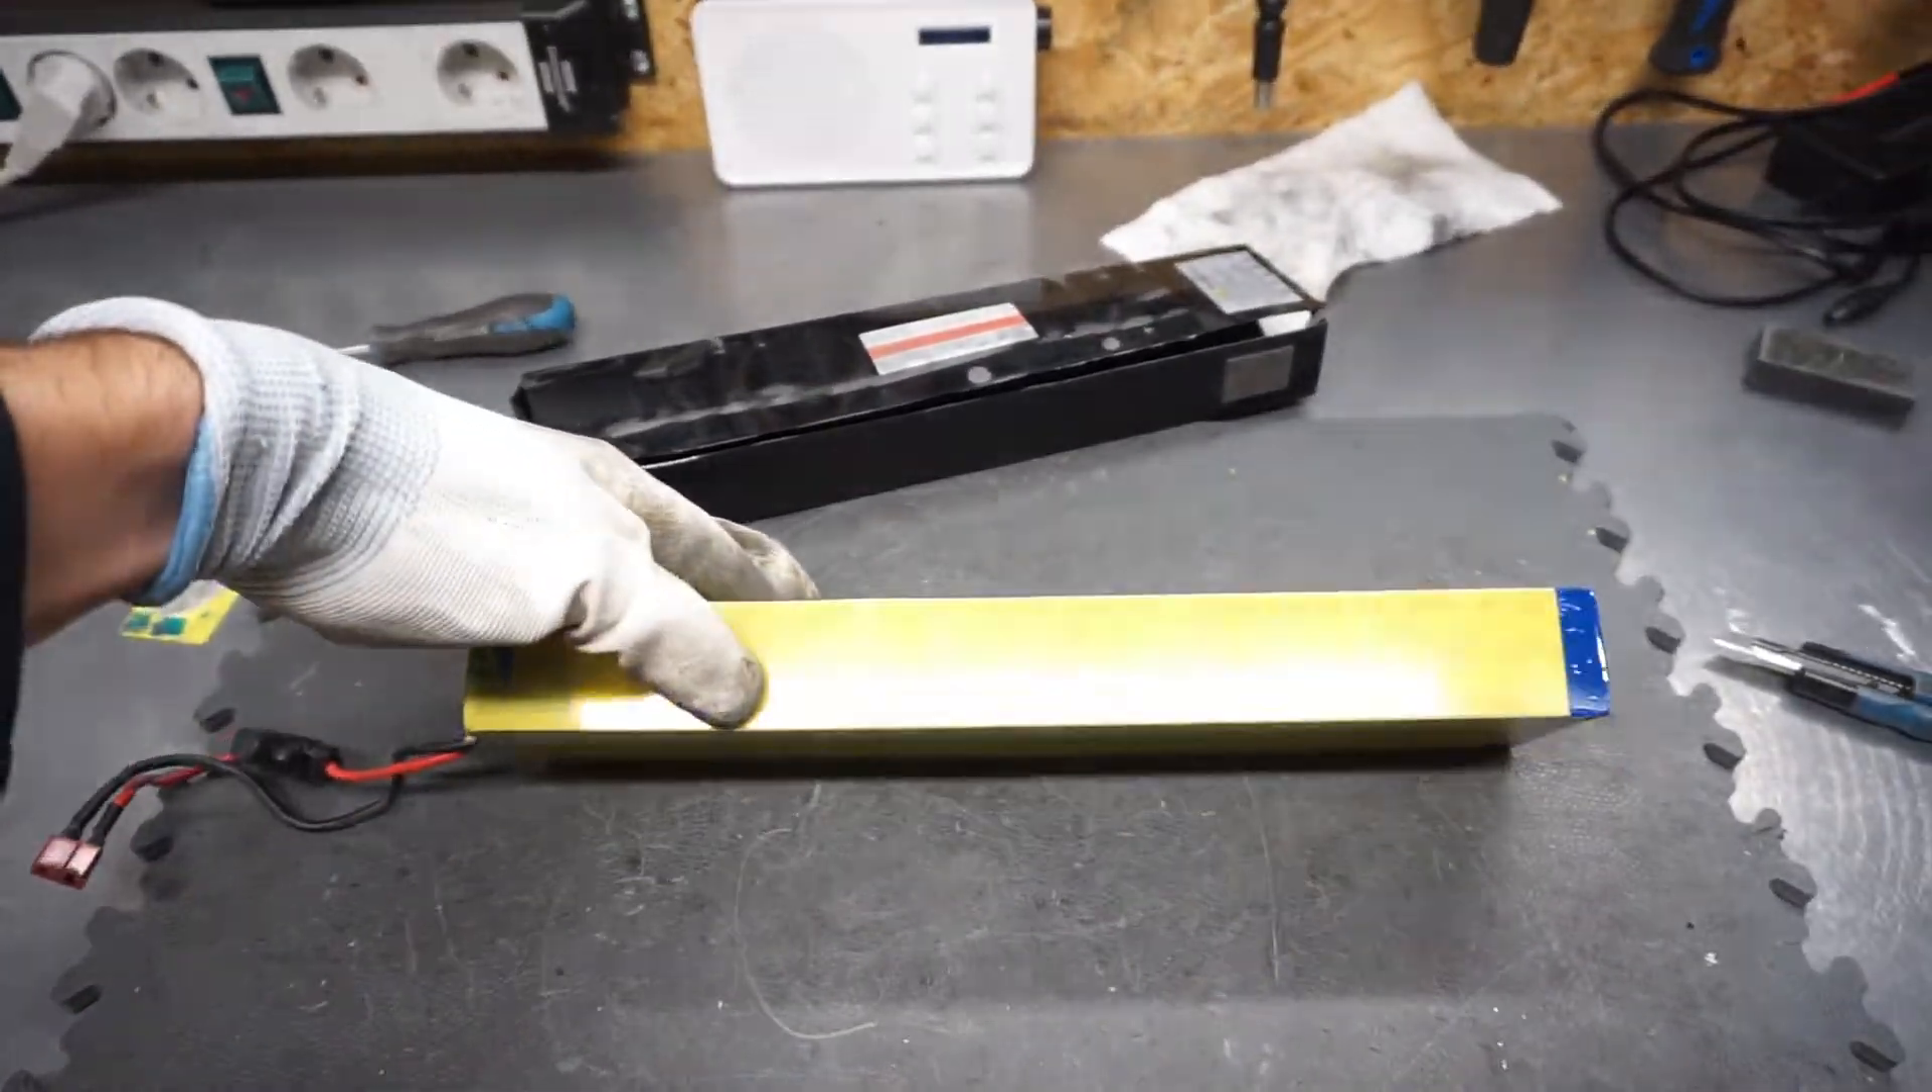I took off gently this black plastic wrap. And below it you can see these protective panels.